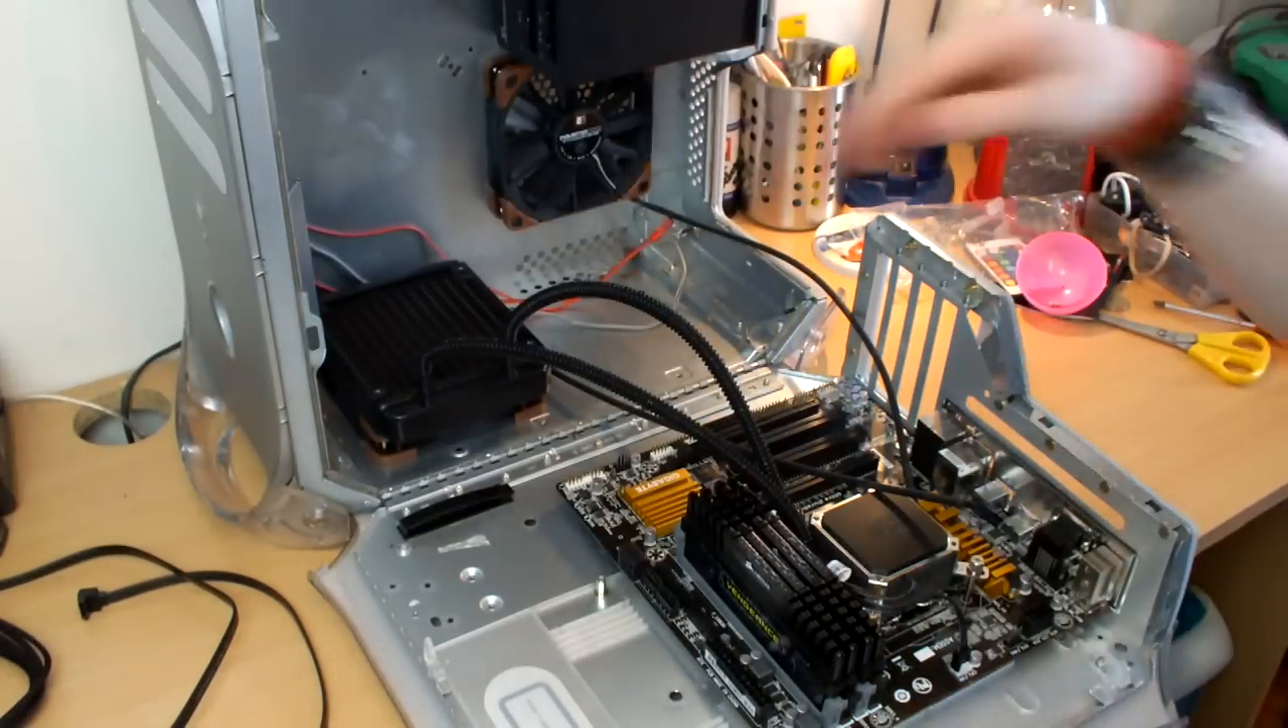Now, of course, because we have a radiator dangling off the board, it is pretty much essential to get that properly mounted.